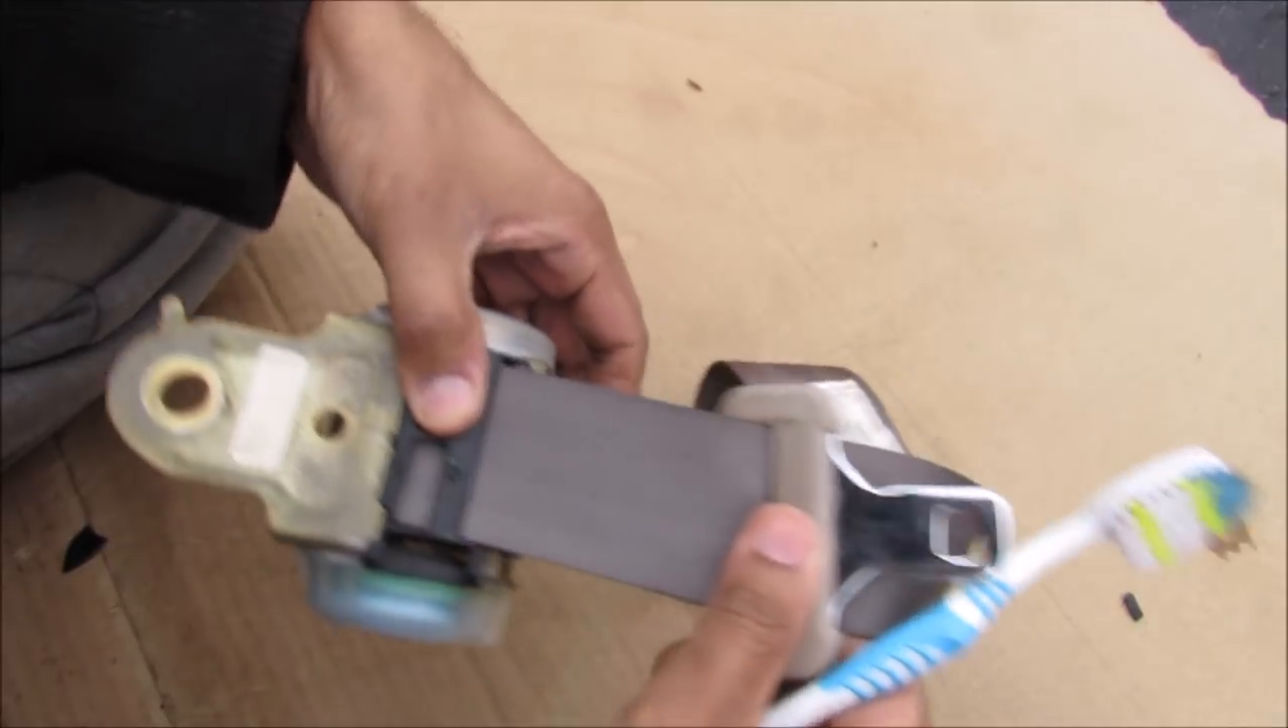Now here I have the rear seat belt removed from the car.